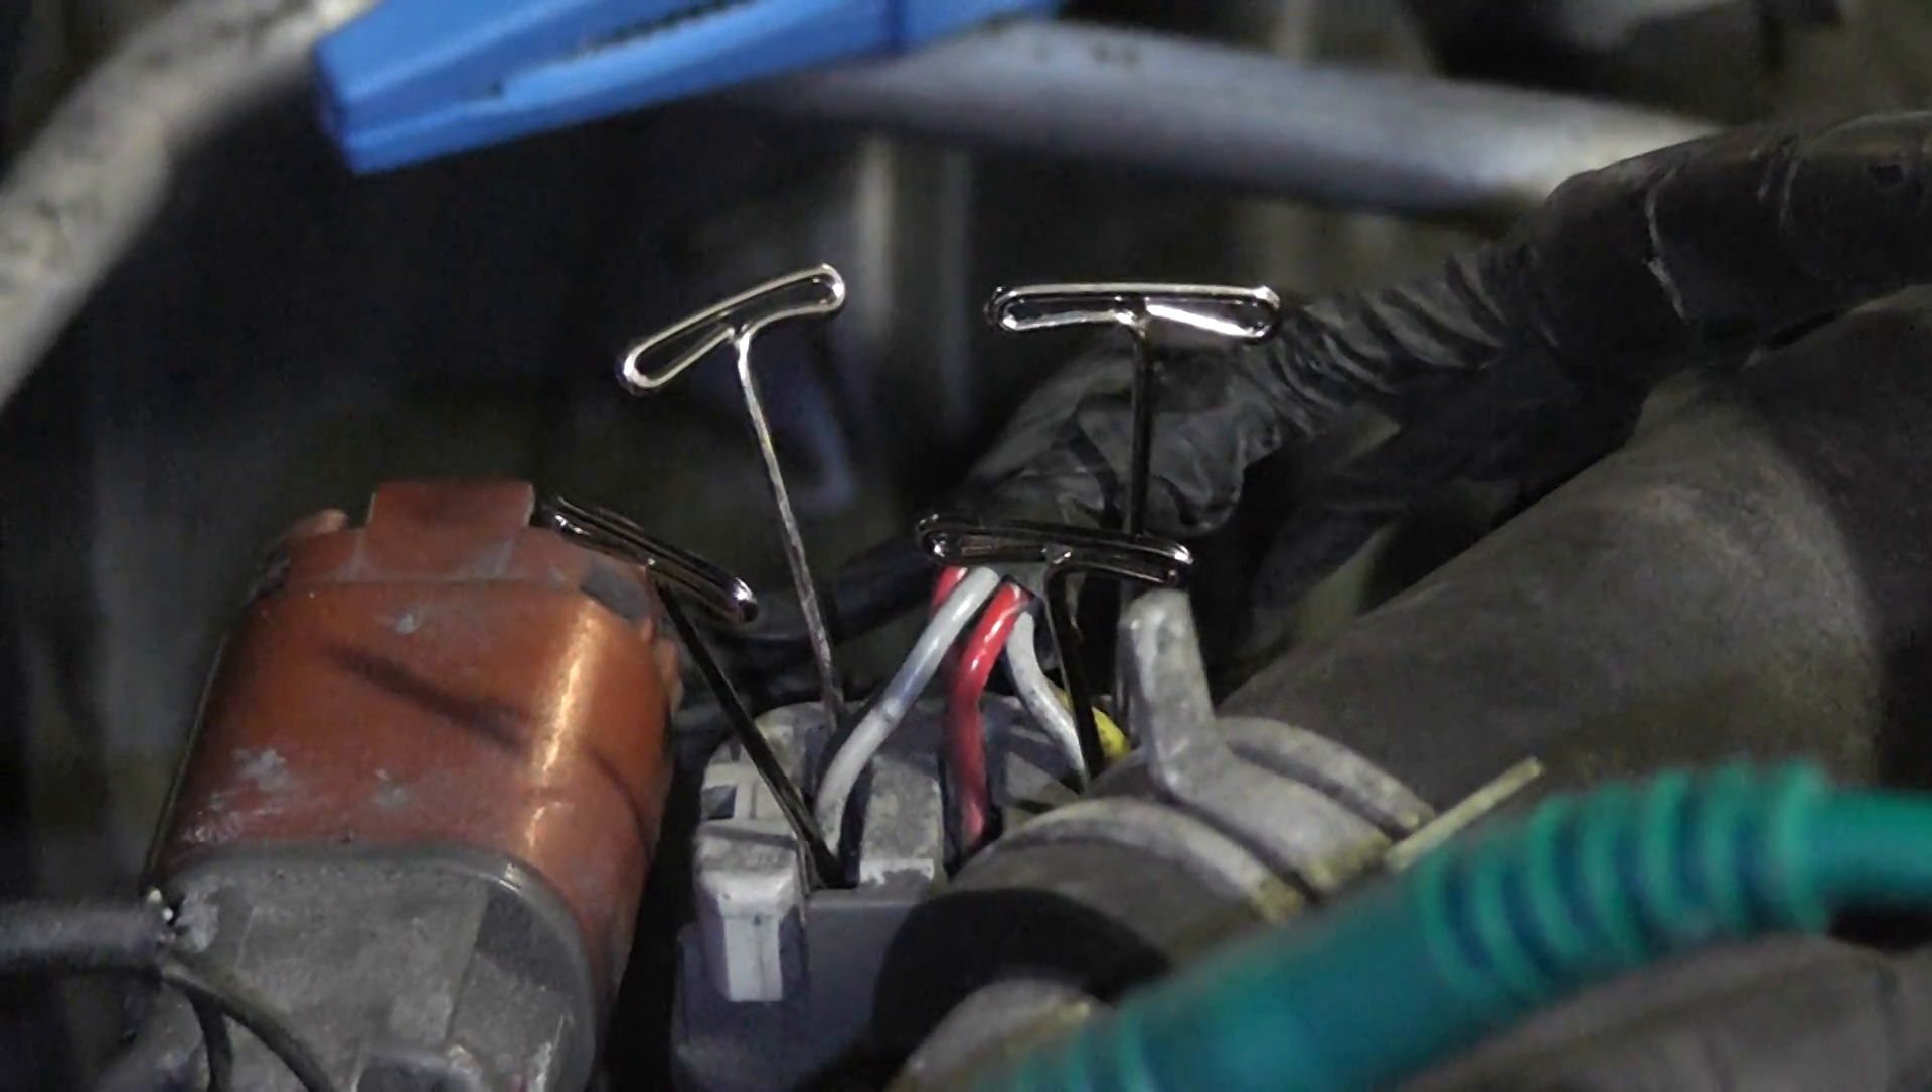We have four T-pins installed in the control circuits.